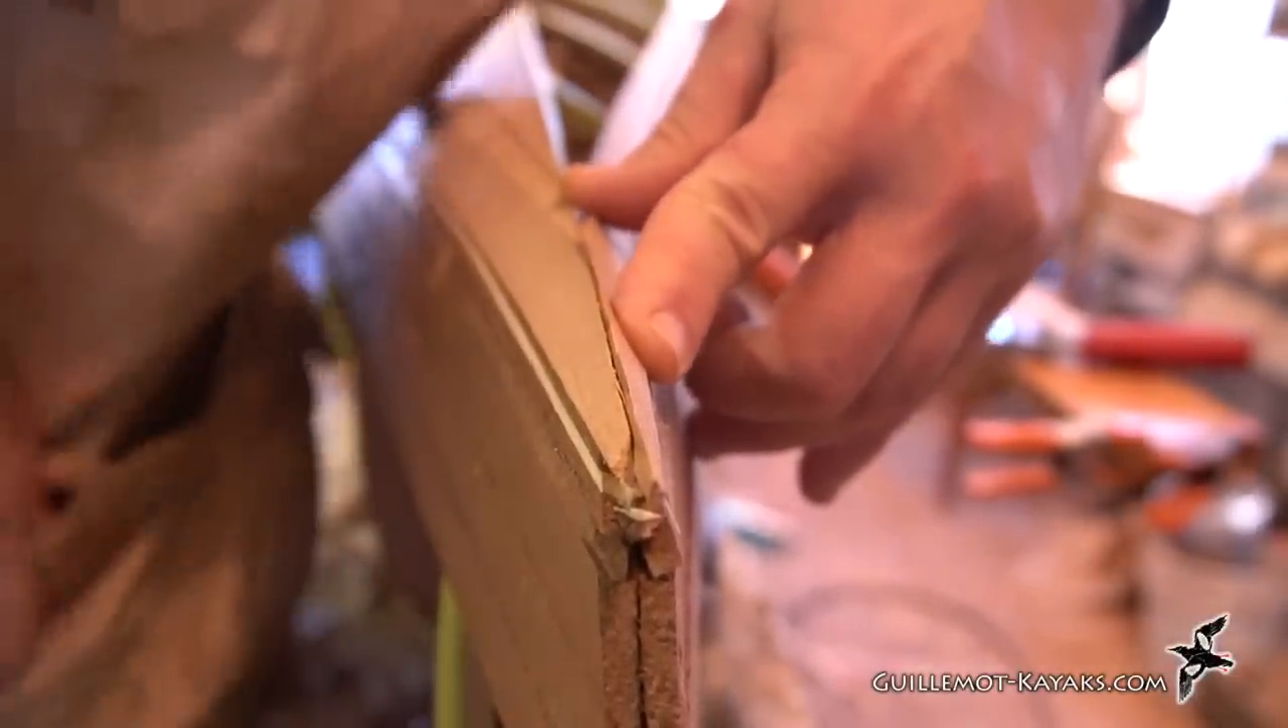See, I'm opening up a slight gap right along that top edge.